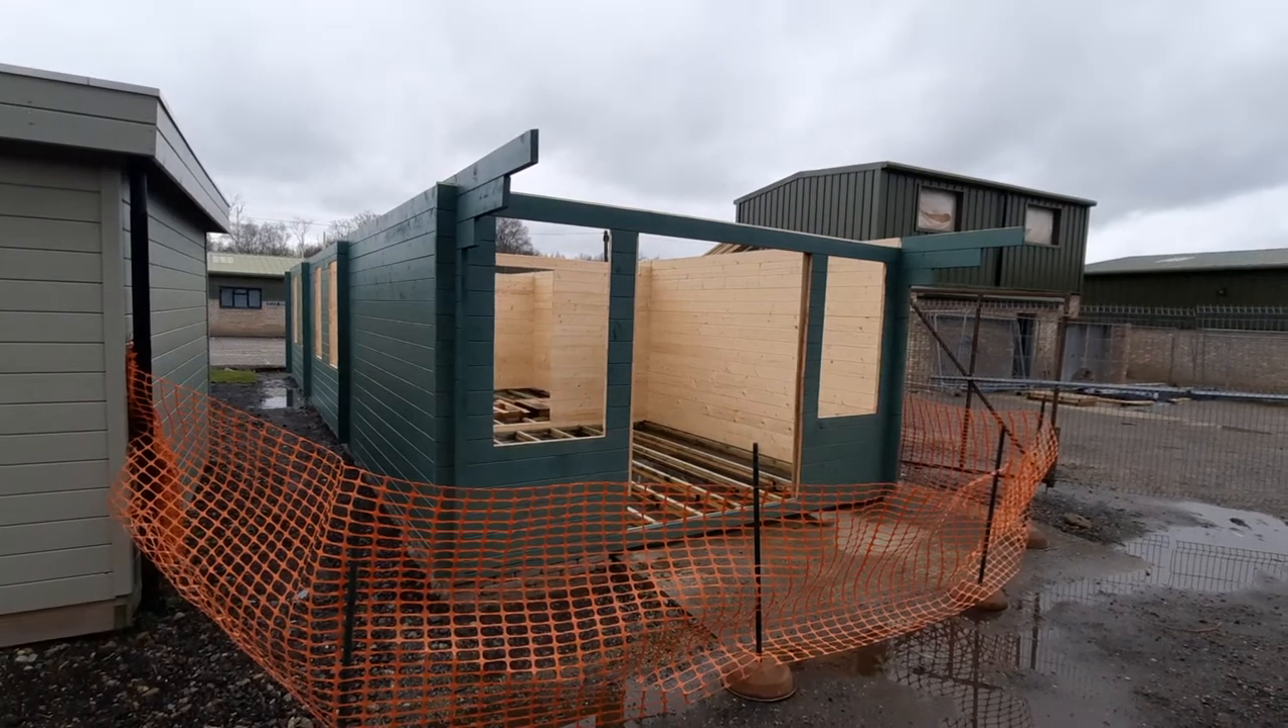We've actually built up to eaves level and then painted everything without the windows doors purlin's roof overhang stuff like that so it just makes it that much easier to paint.